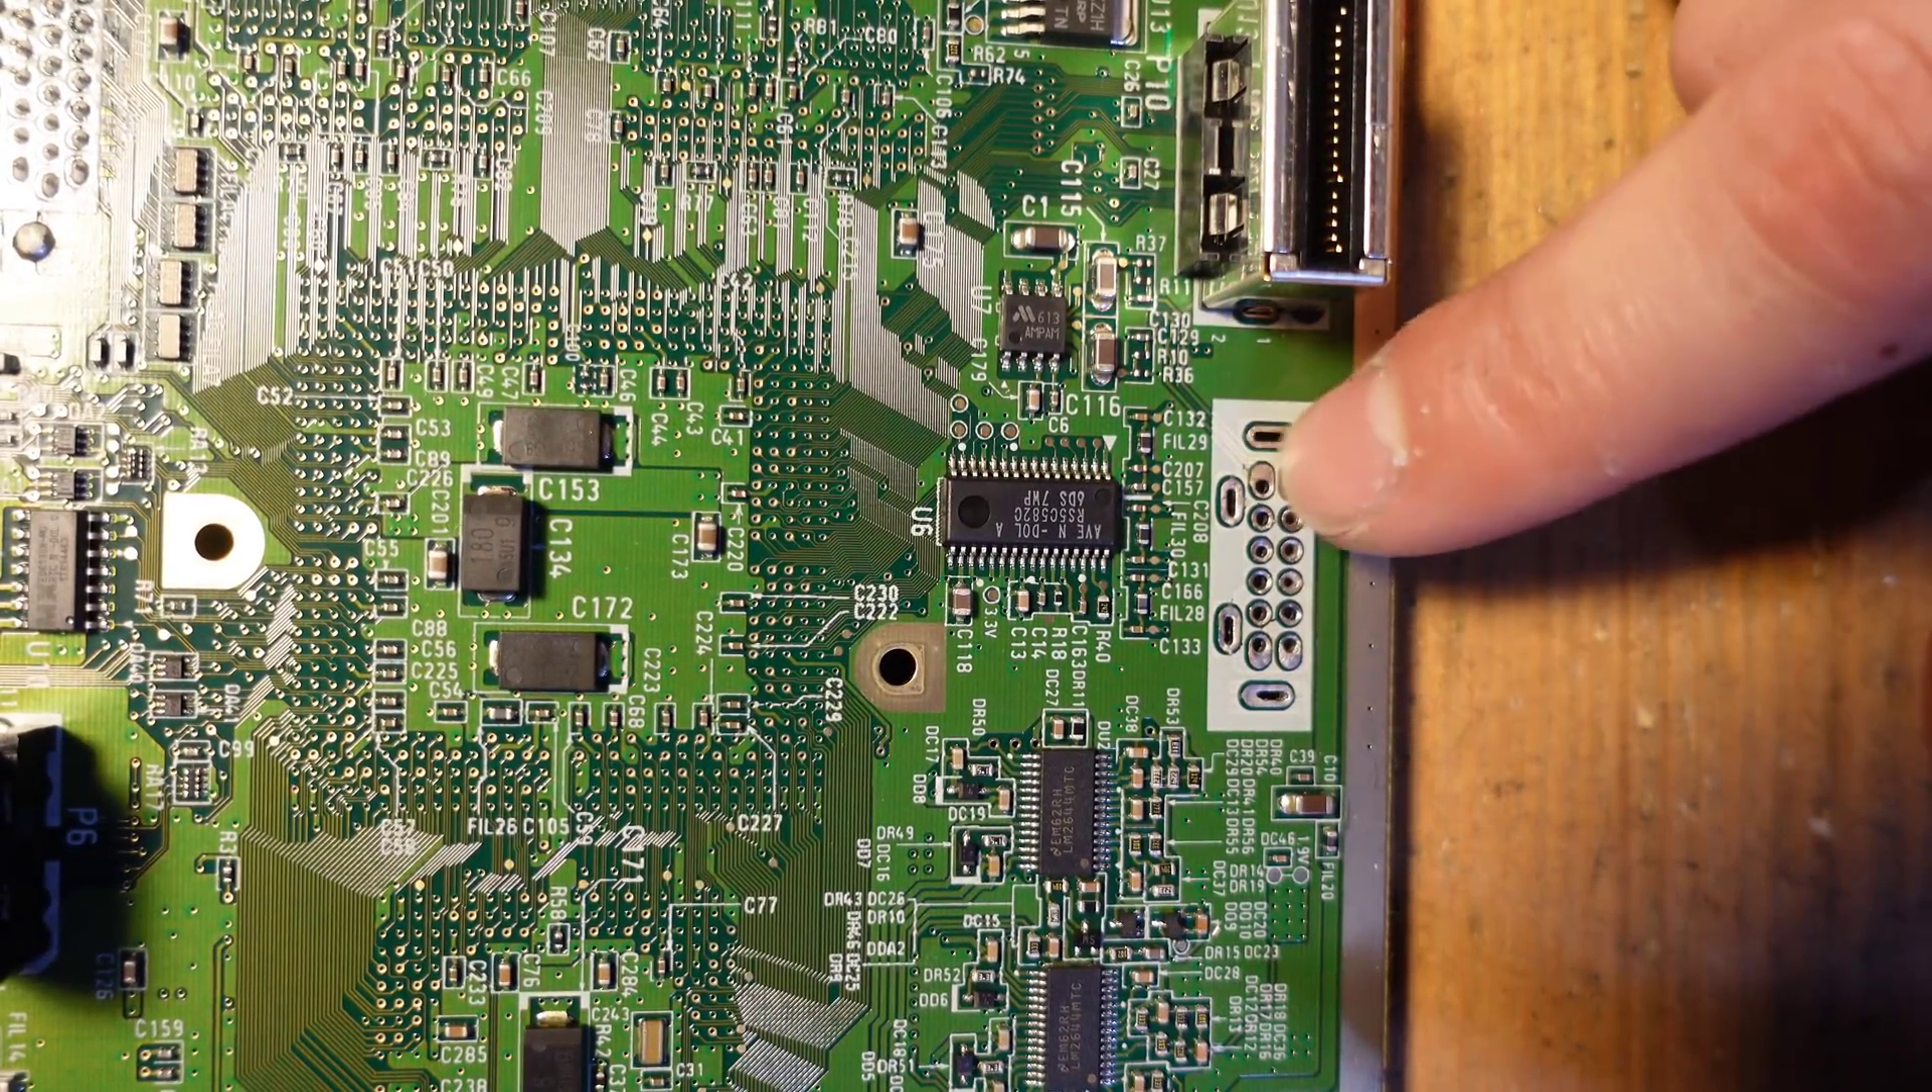Okay, so the analog port got removed successfully, and I just used some alcohol and Q-tips to clean everything up, and I used some solder braid to just get rid of the chip quick.